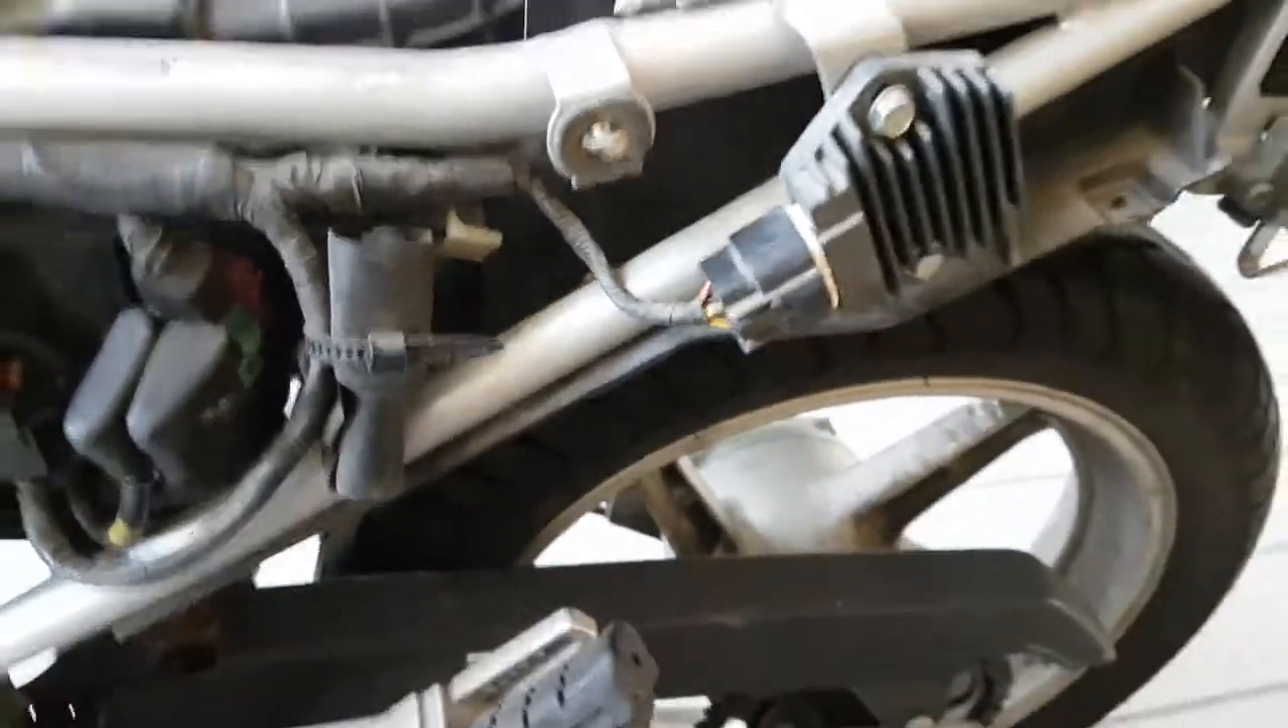Como podéis ver el regulador ya está montado en su sitio.